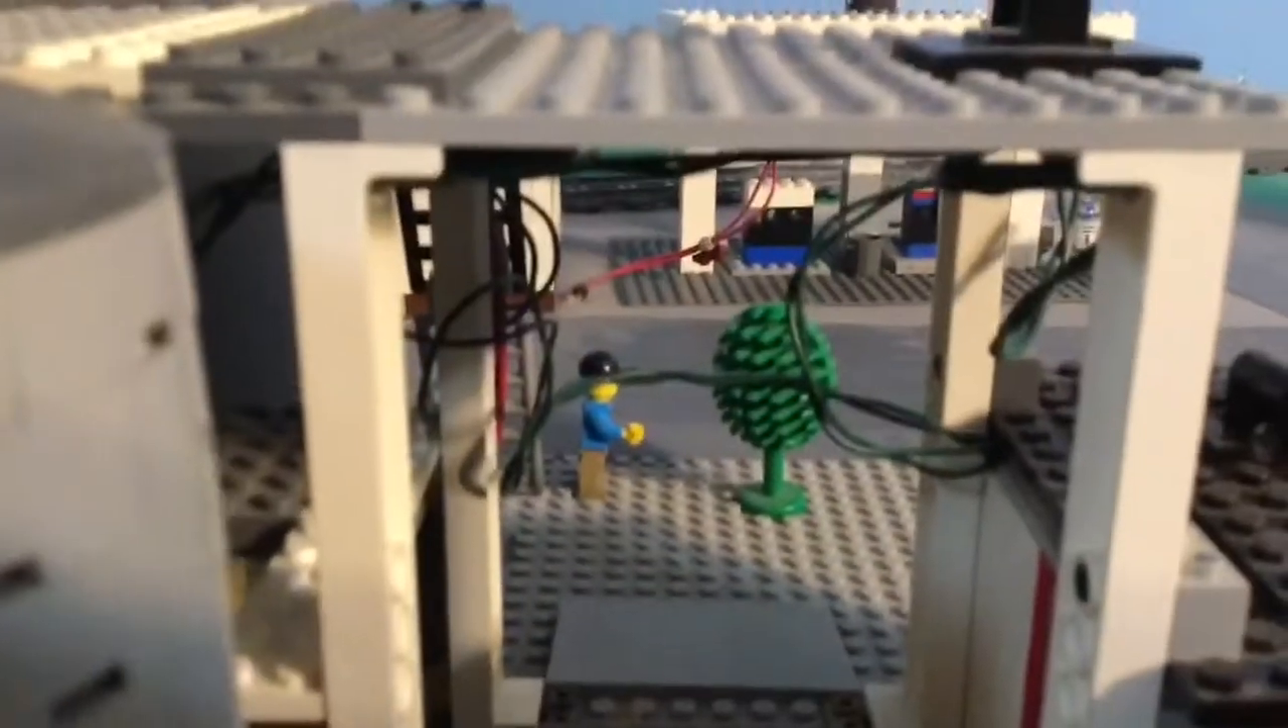And then I have to get some Legos and hold the wiring up somehow. But I haven't done that yet.